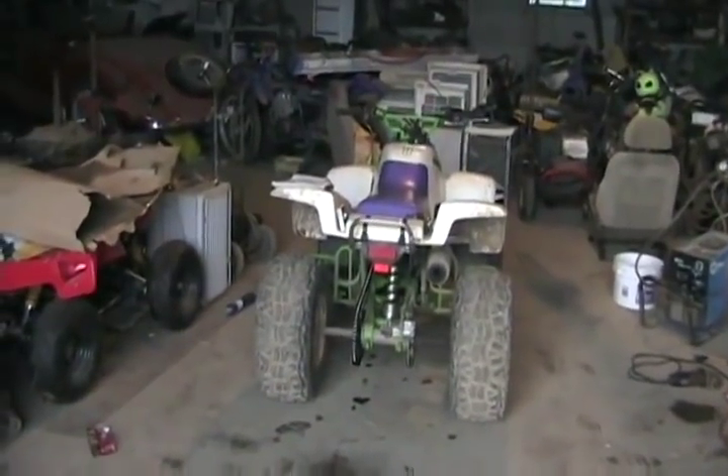Well, it's a few days later and the owner of the quad I just got done fixing the head on came back and put all the plastics and peripherals on.